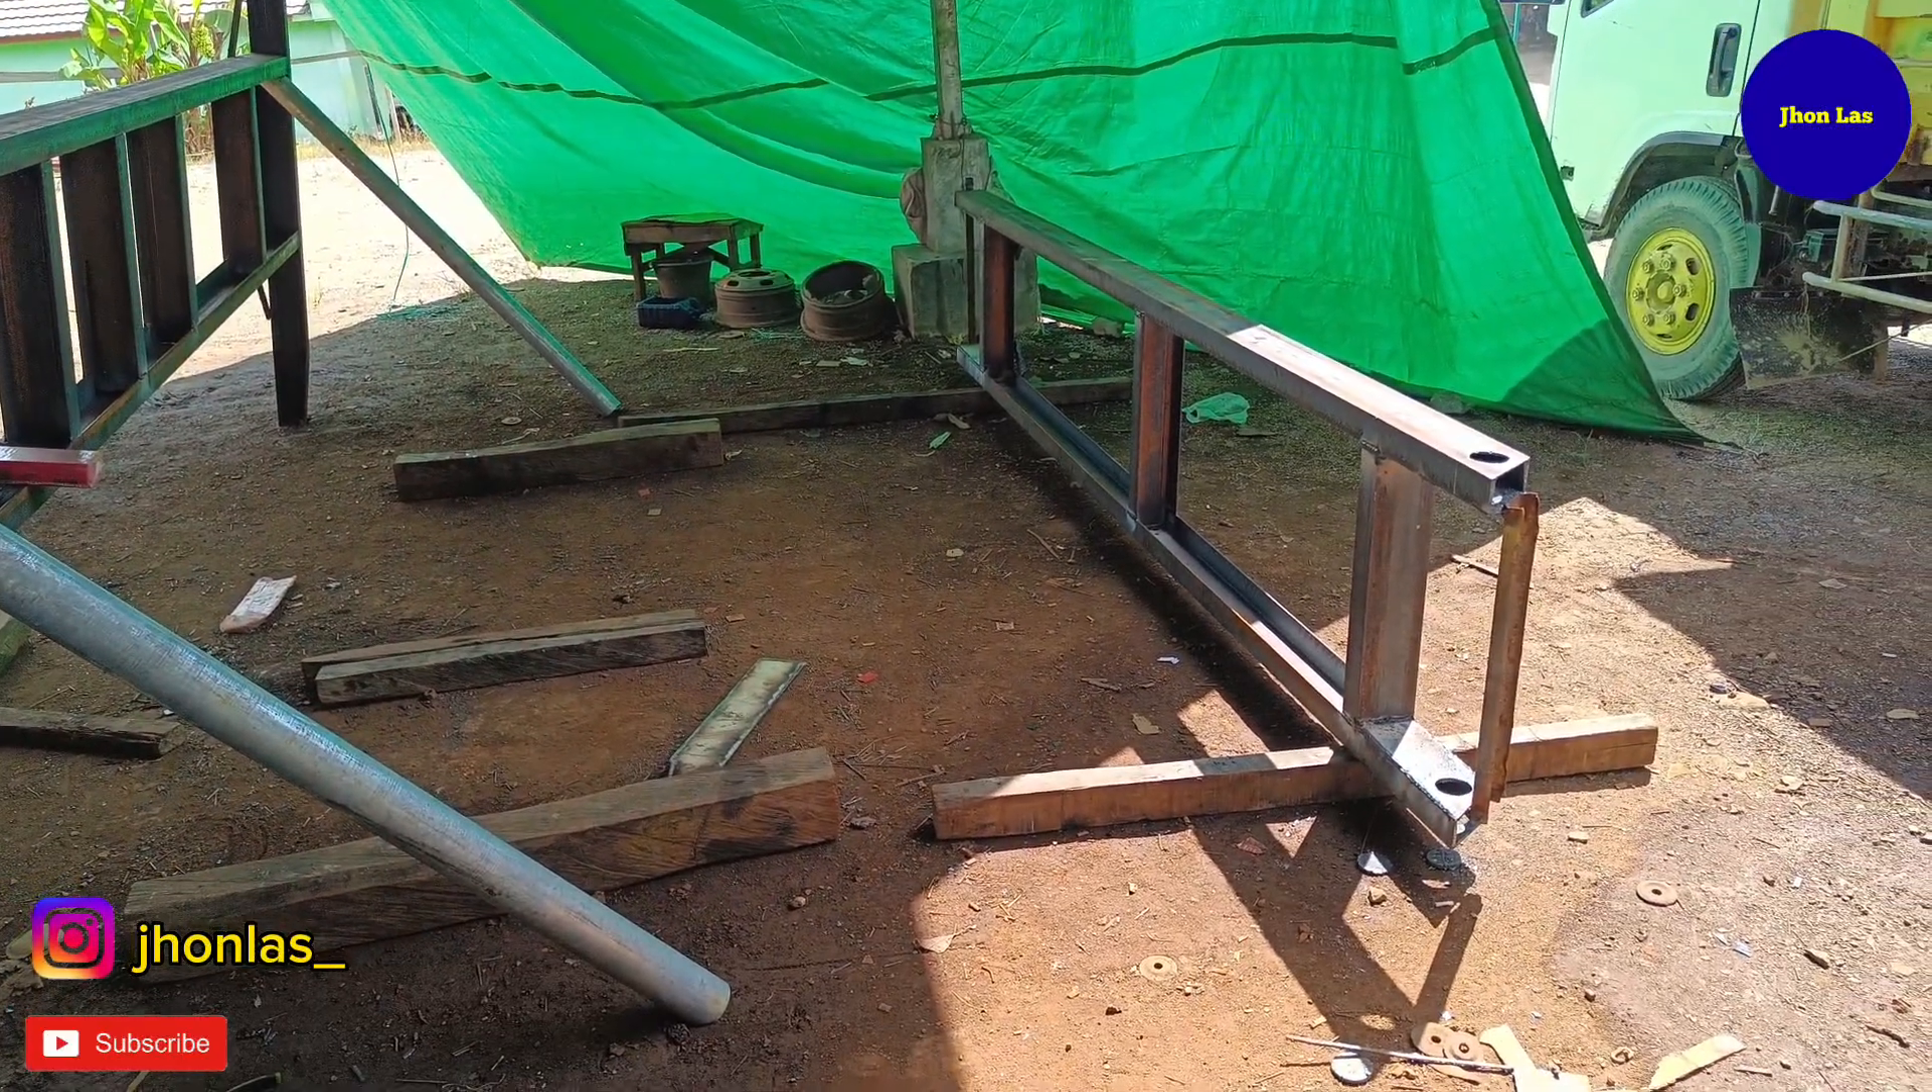Sementara sudah kita rakit untuk rangka yang dibawah sasisnya.